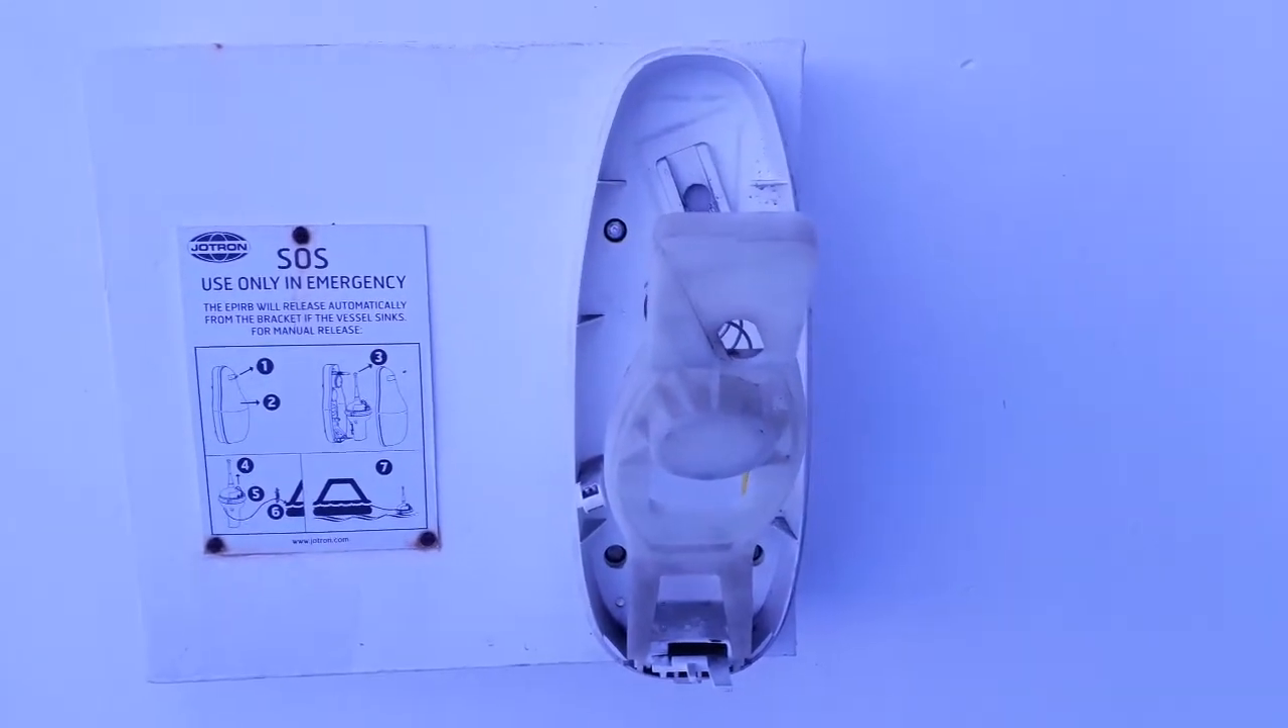I already removed the front cover.